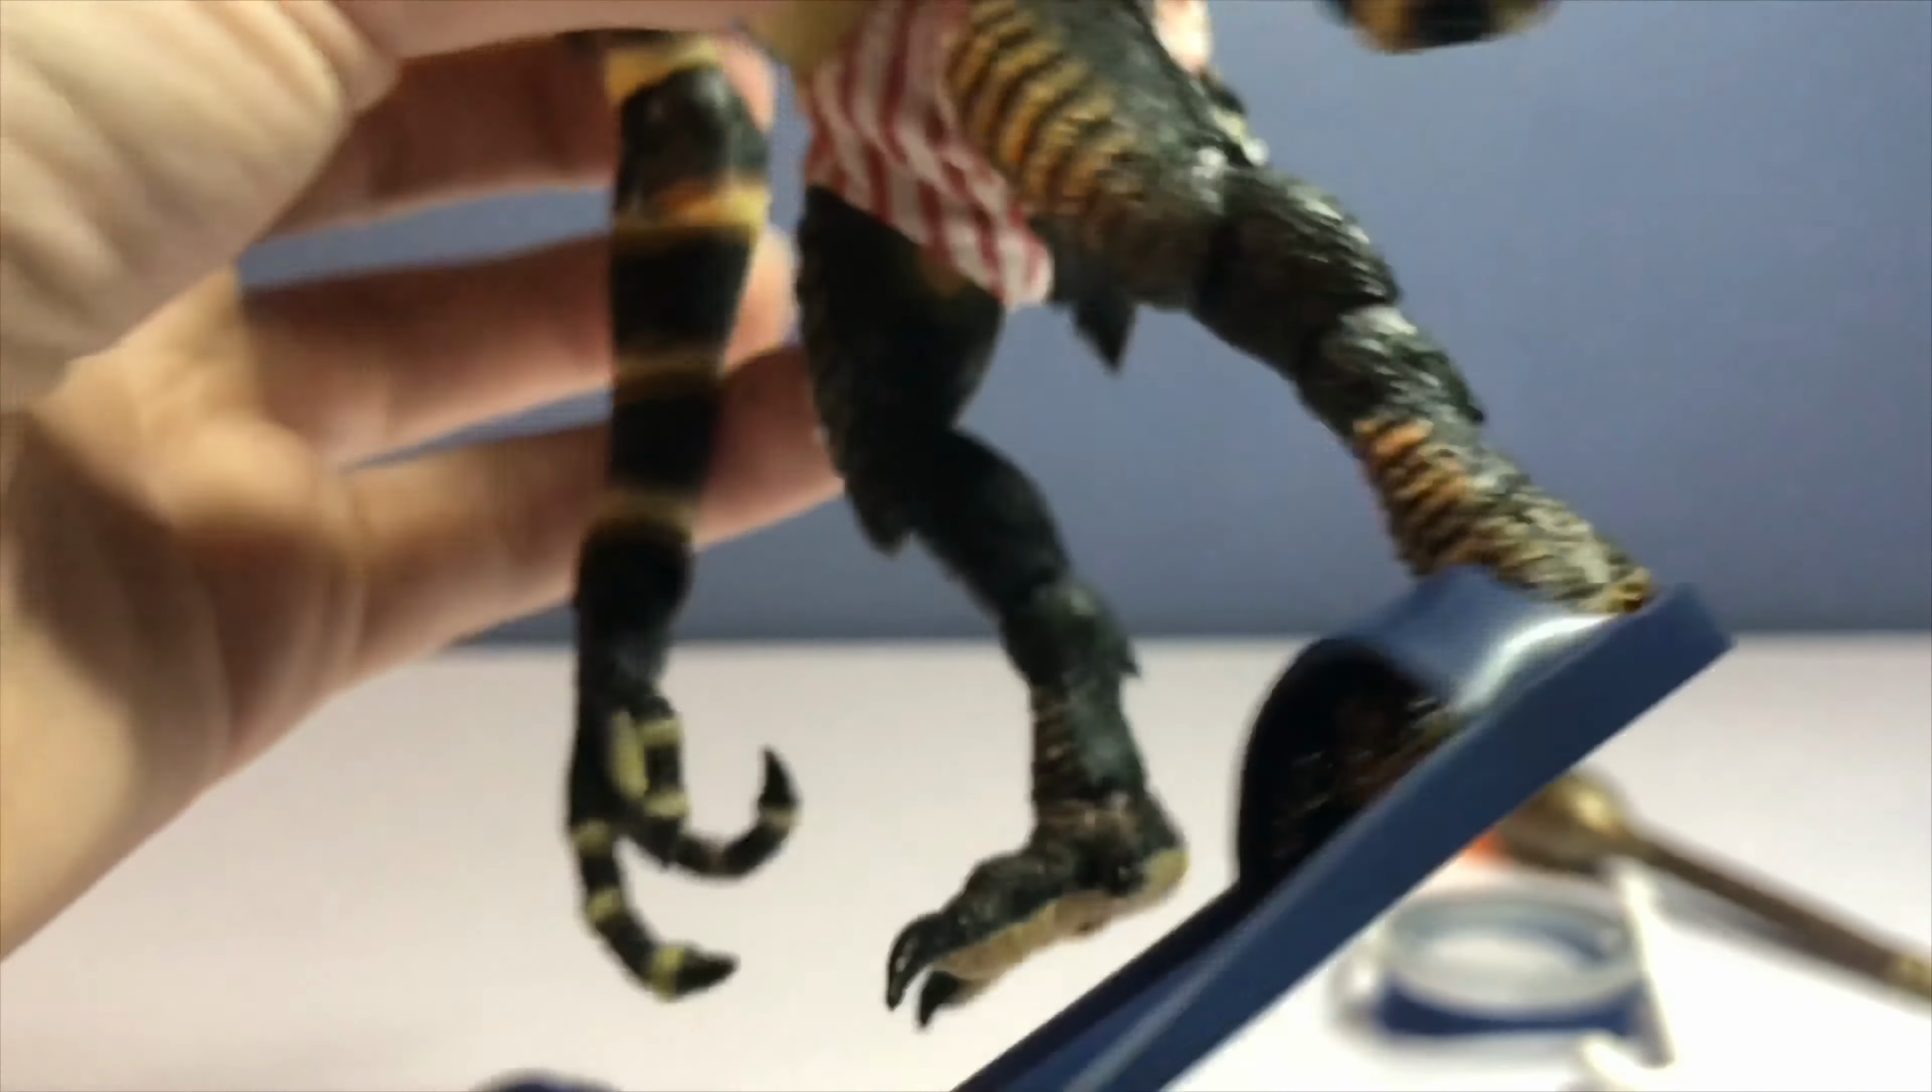His heel is sort of just like sitting on the edge of the flipper there at least for that foot.